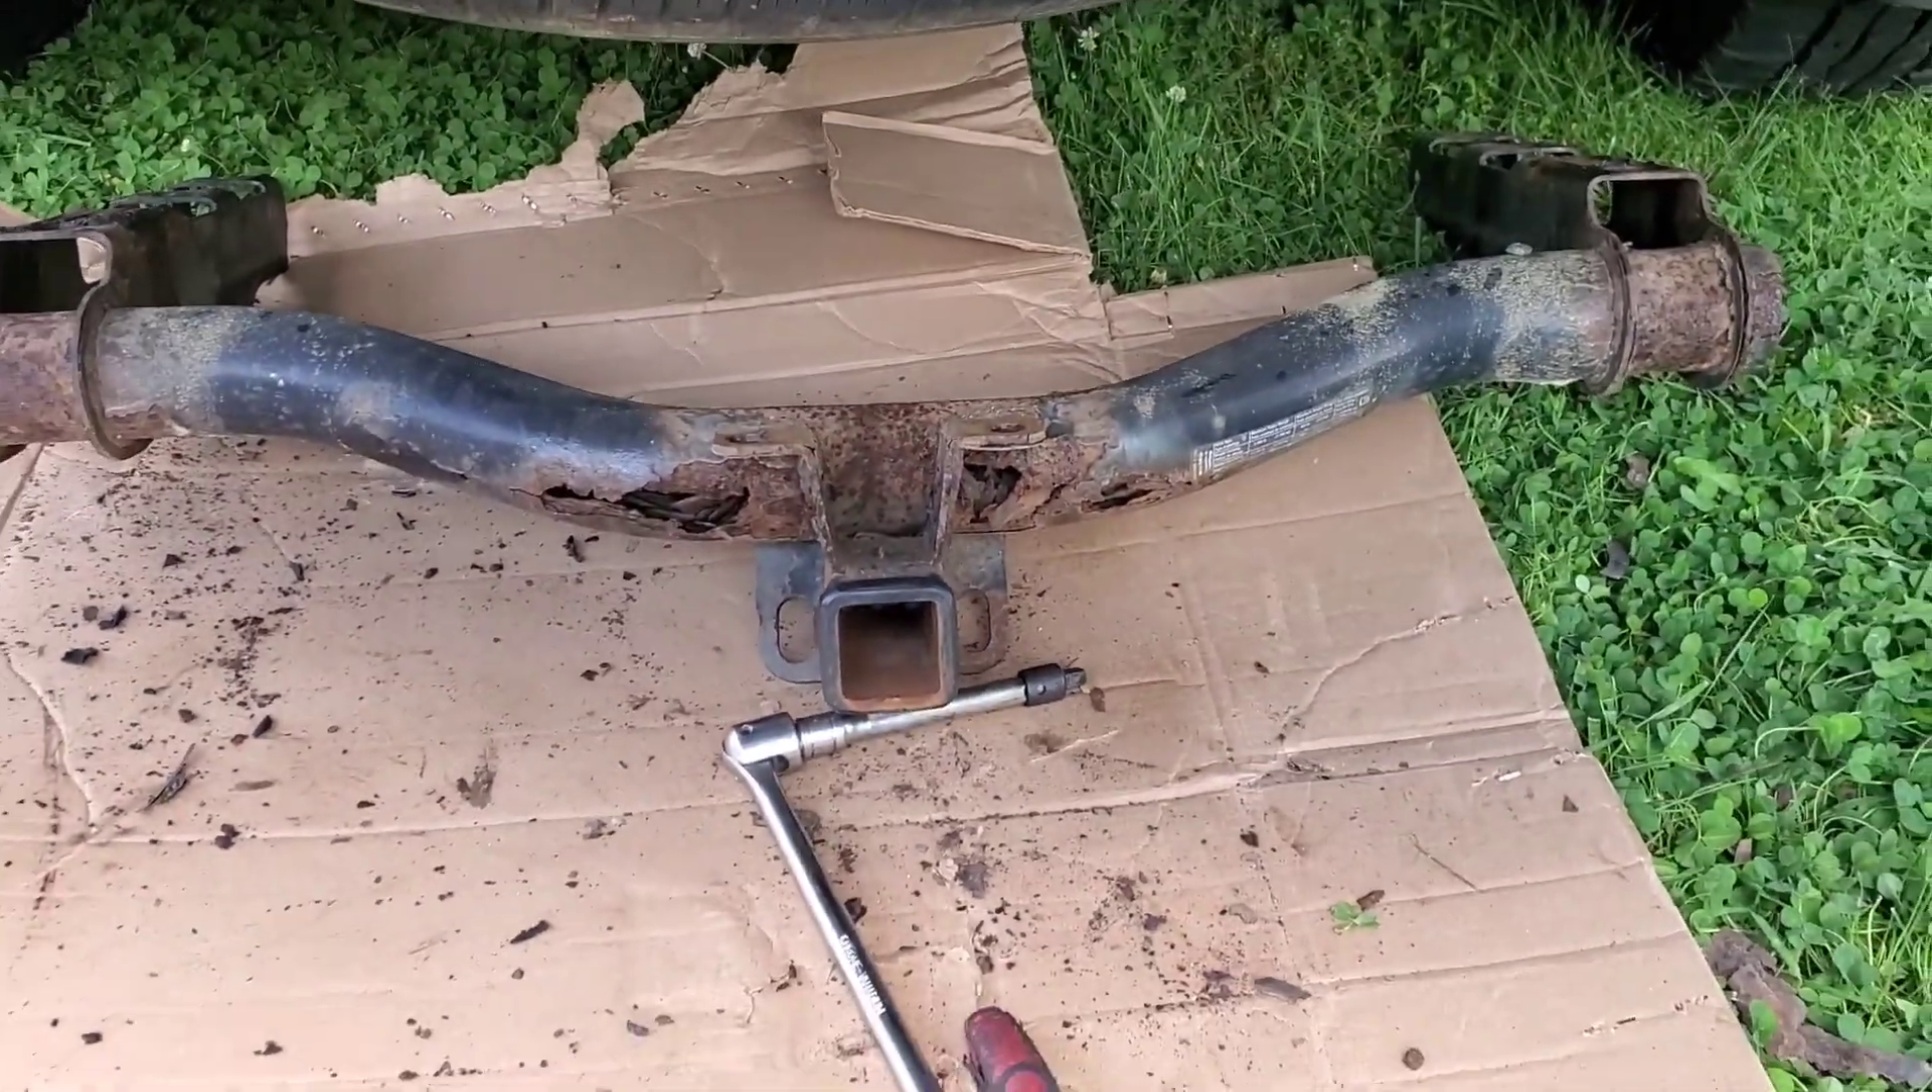There's the old hitch down off of the truck.